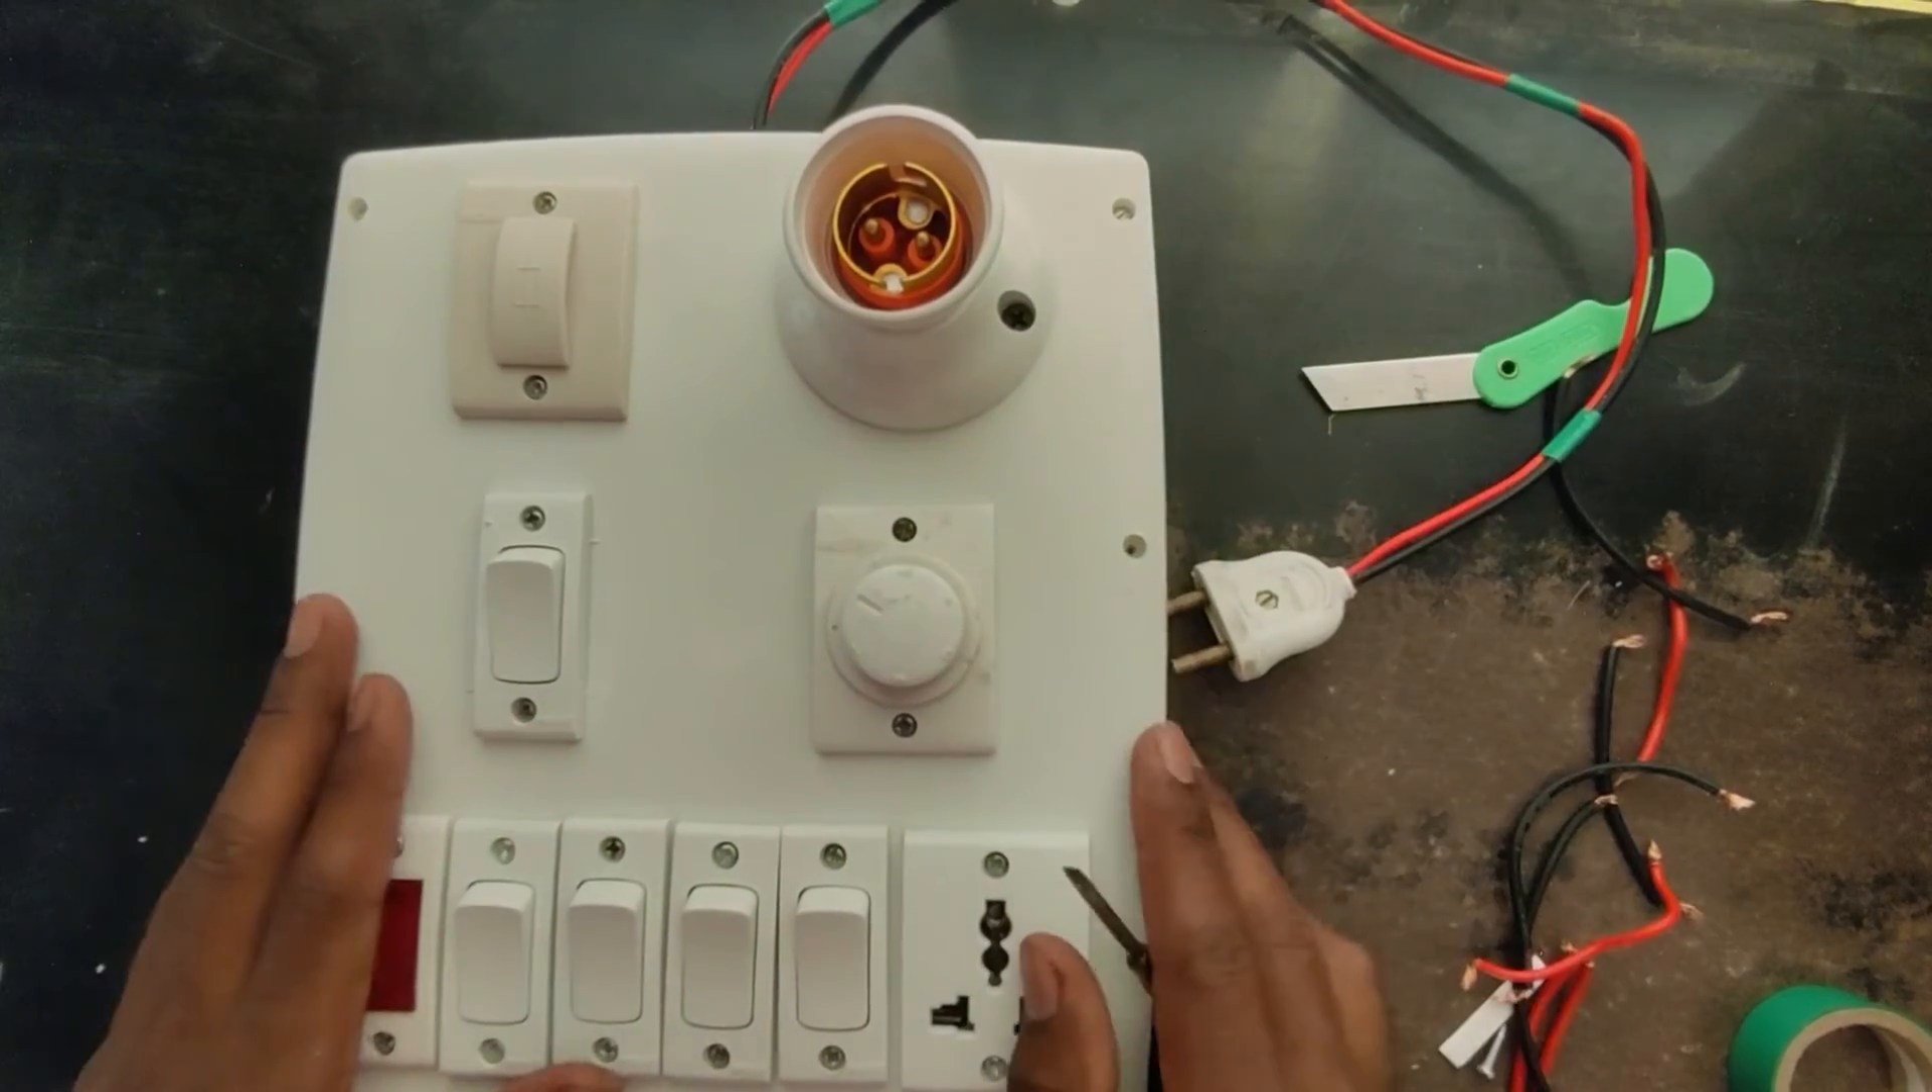तो ये मैंने फिट कर दिया है ये स्विच बोर्ड।